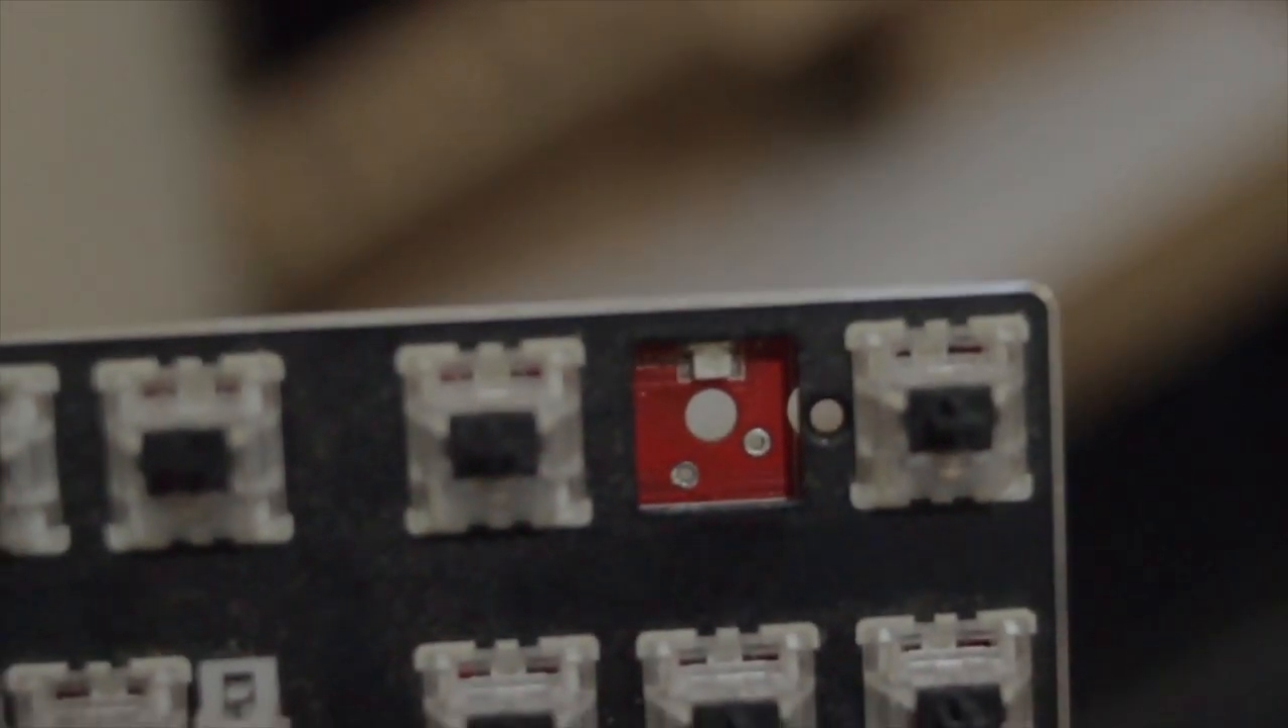As you can see i was already able to remove a single switch and i made sure that the first switch i removed was from a key that i never used.